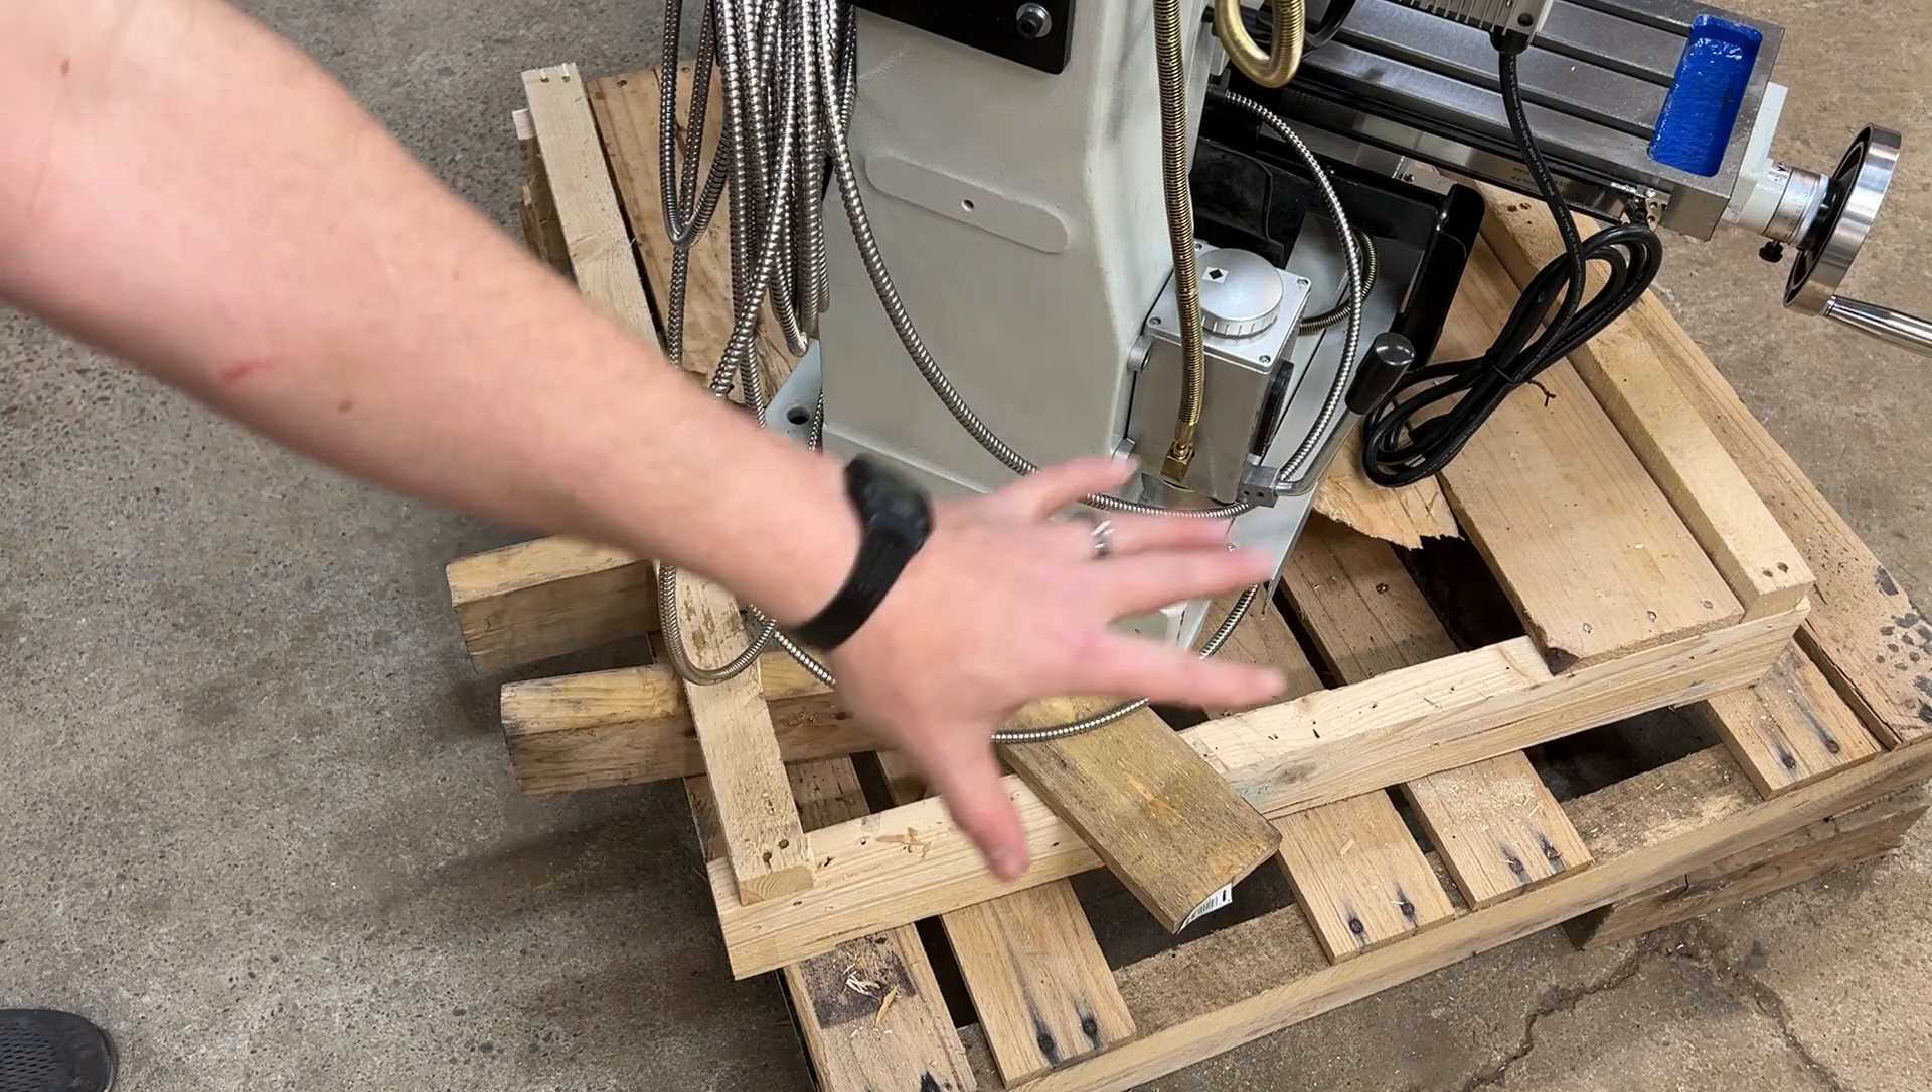As you can see I've done multiple boards underneath 2x4s as well as this extra board to get everything all leveled up.